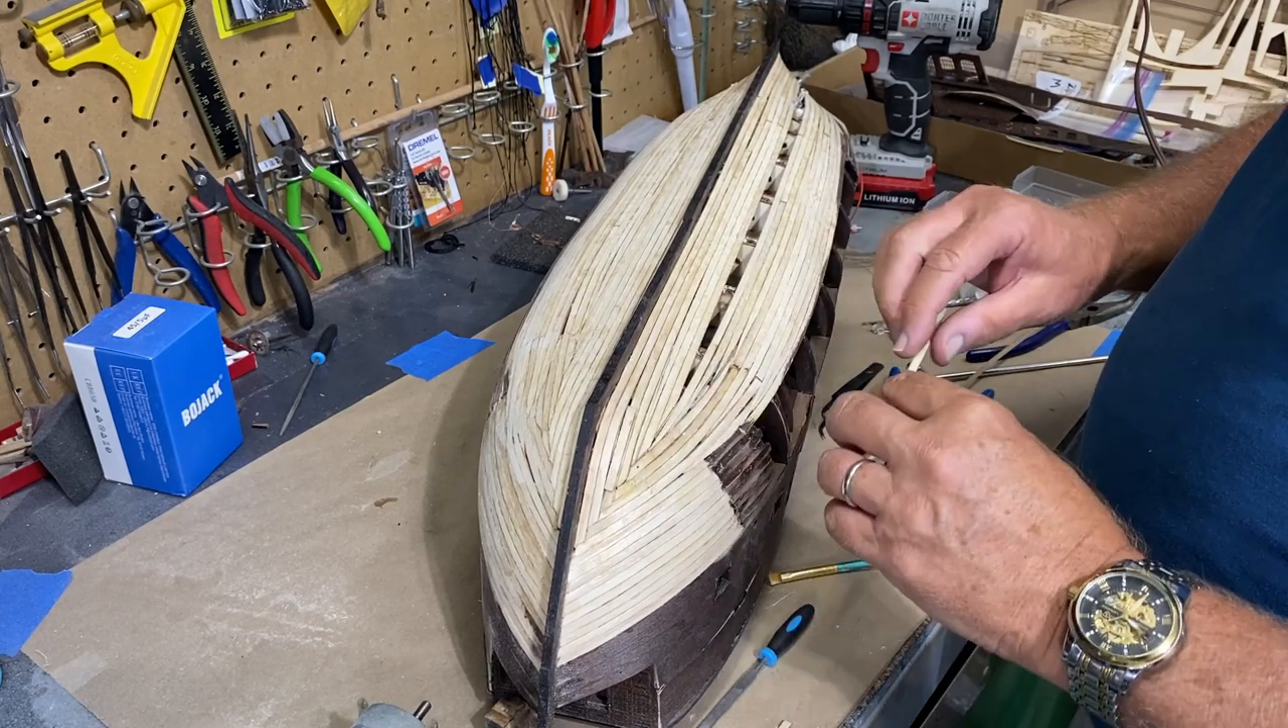I've just about completed the first layer of planking on the hull and I thought I would show you how I come up with these measurements because I'm not an engineer so I don't pre-plan it in any way.